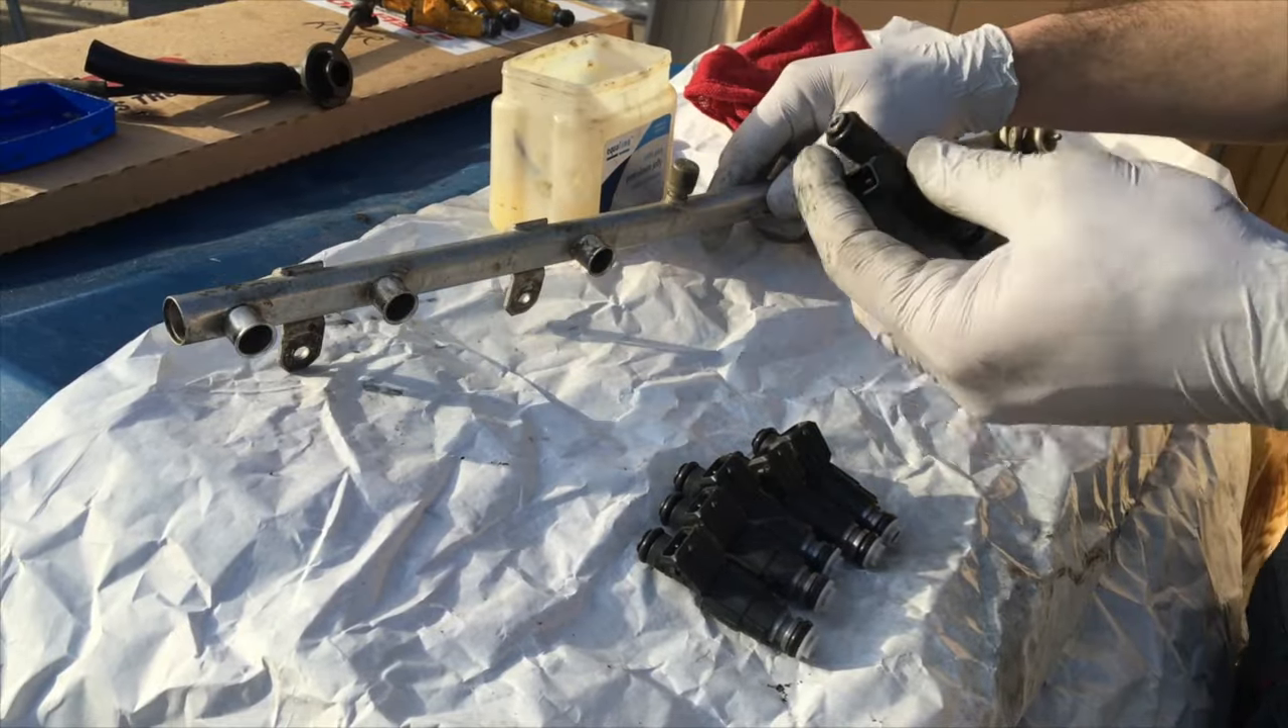So now that we got the old injectors out, we got the ports on the fuel rail all cleaned up real nice.